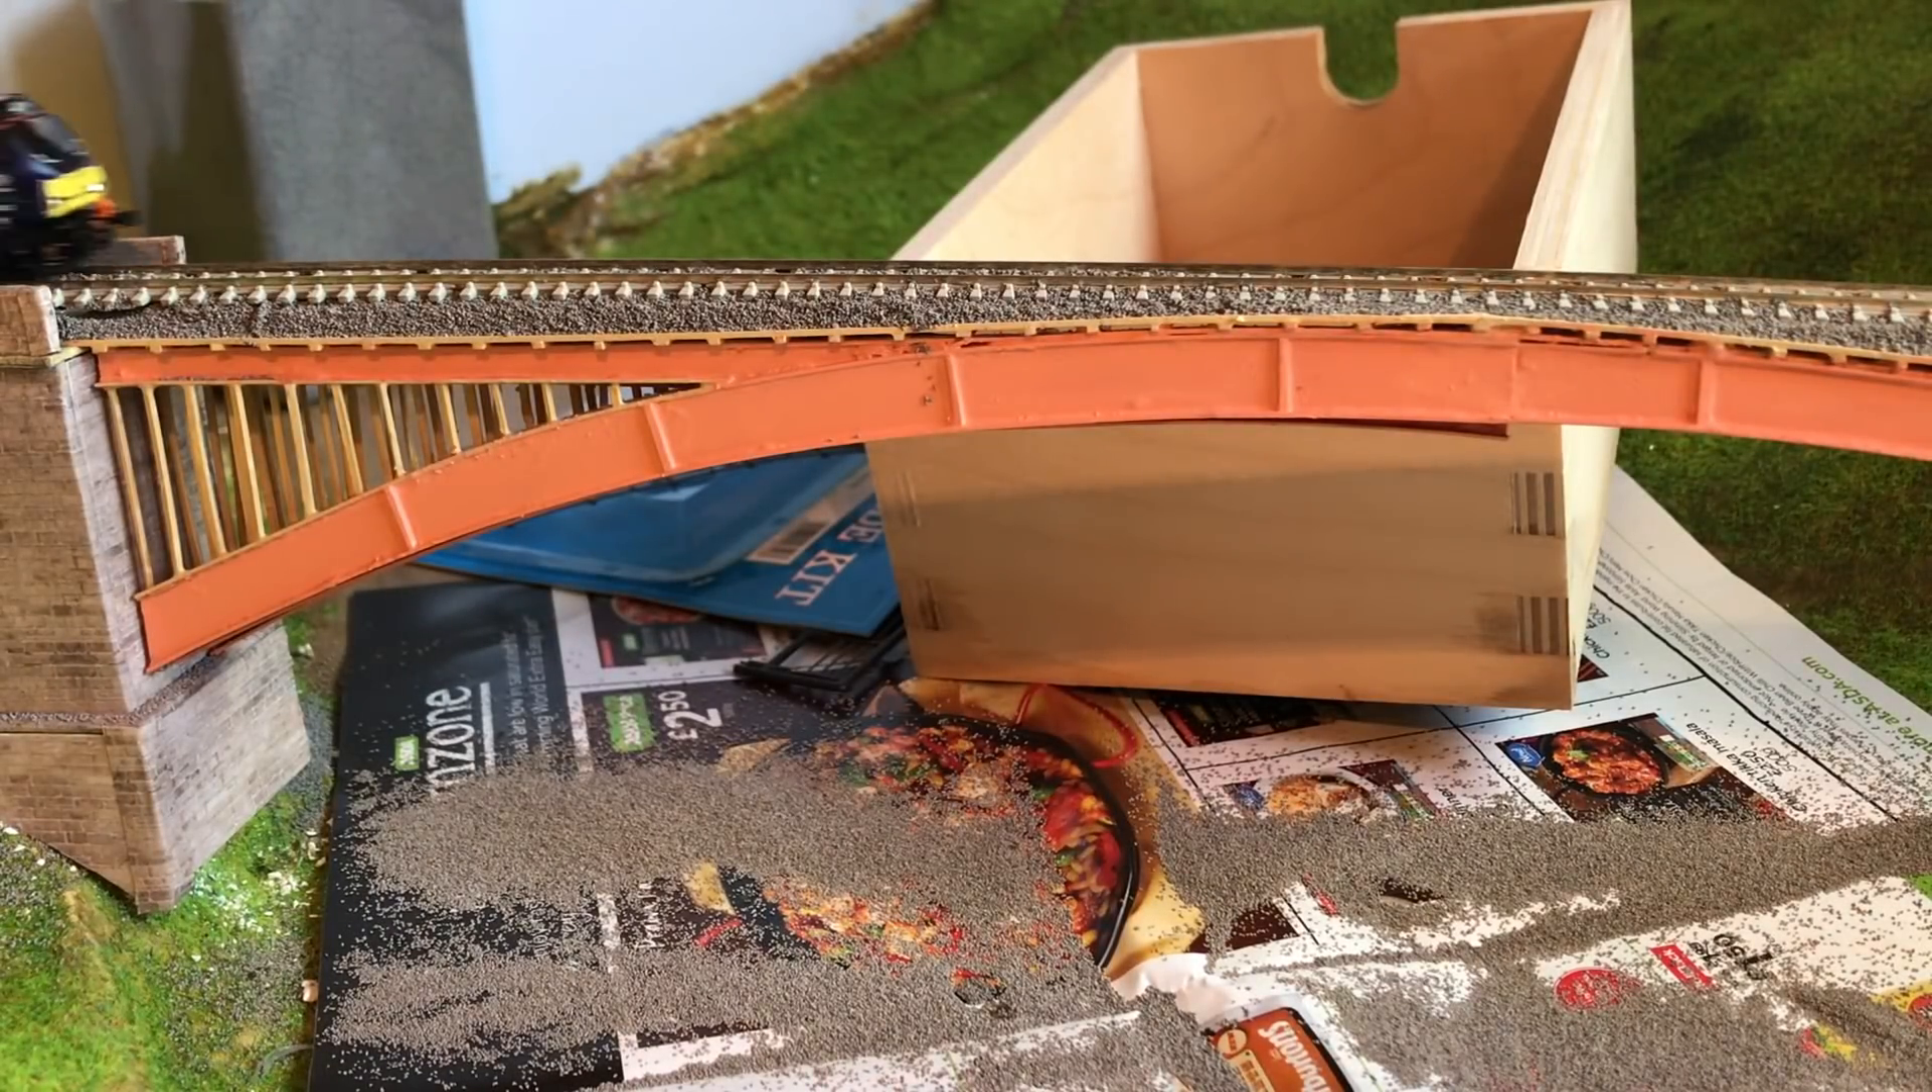More progress on the bridge. I've got the track running across the top and I'm happy with that now.